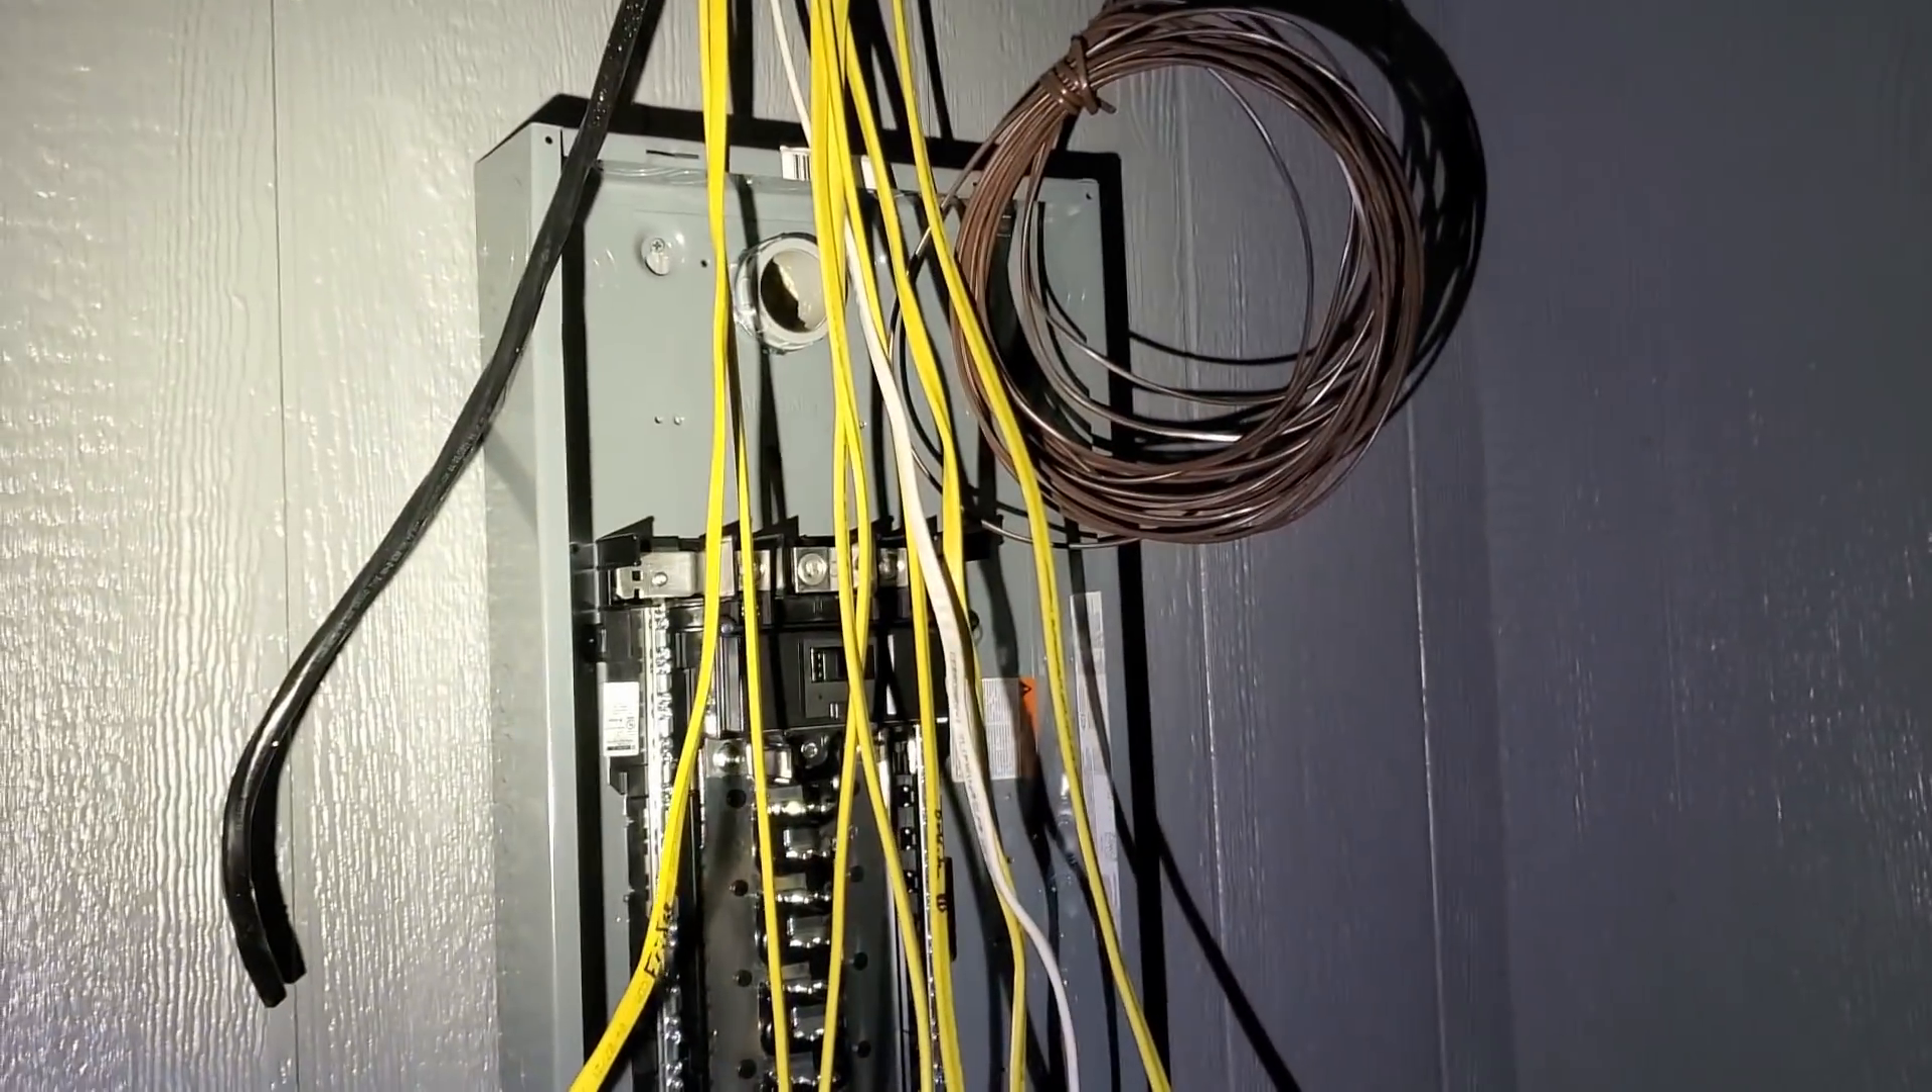As you can see, our main wires haven't been pulled in yet, but we have all of our circuits or a bunch of the circuits hanging here, ready to be tied into the panel.